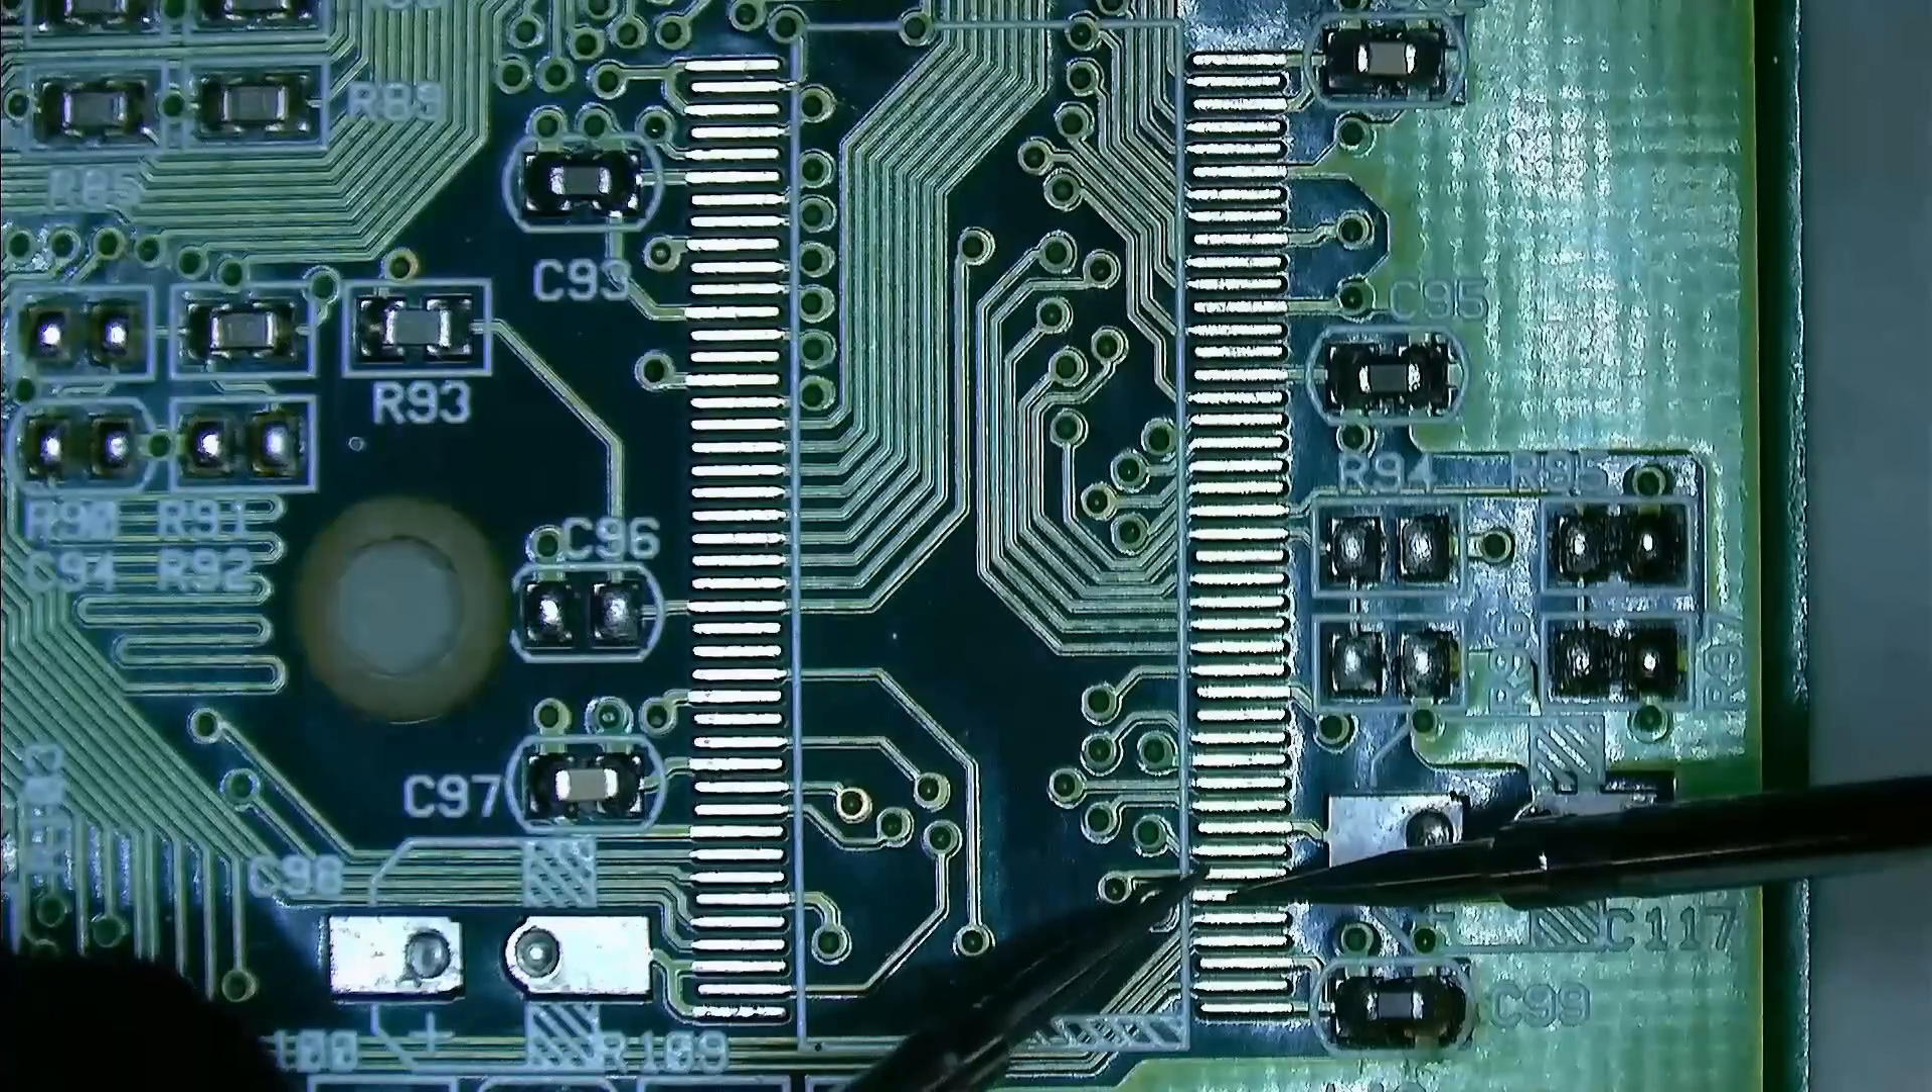Now that the chip is removed and the pads are cleaned, we can check if the short is coming from the pads on the PCB or the chip itself.